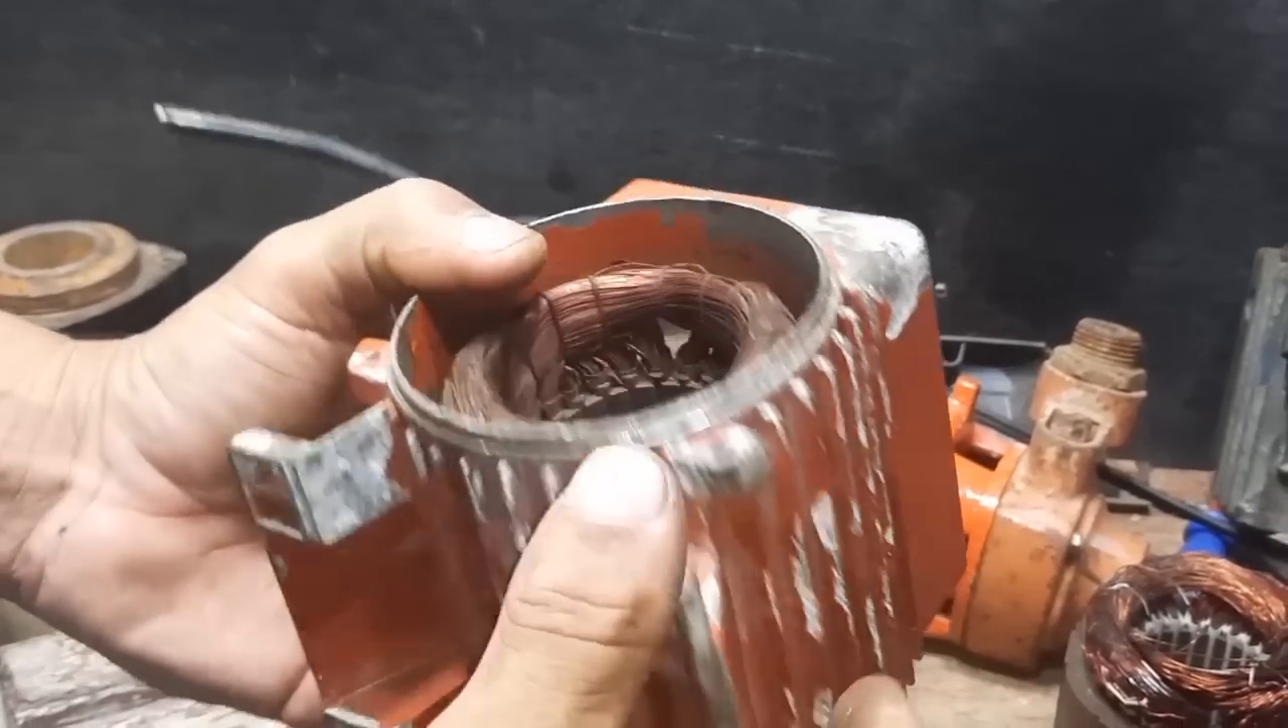Observen aquí Ya nuestra bobina Instalada En nuestra carcasa.